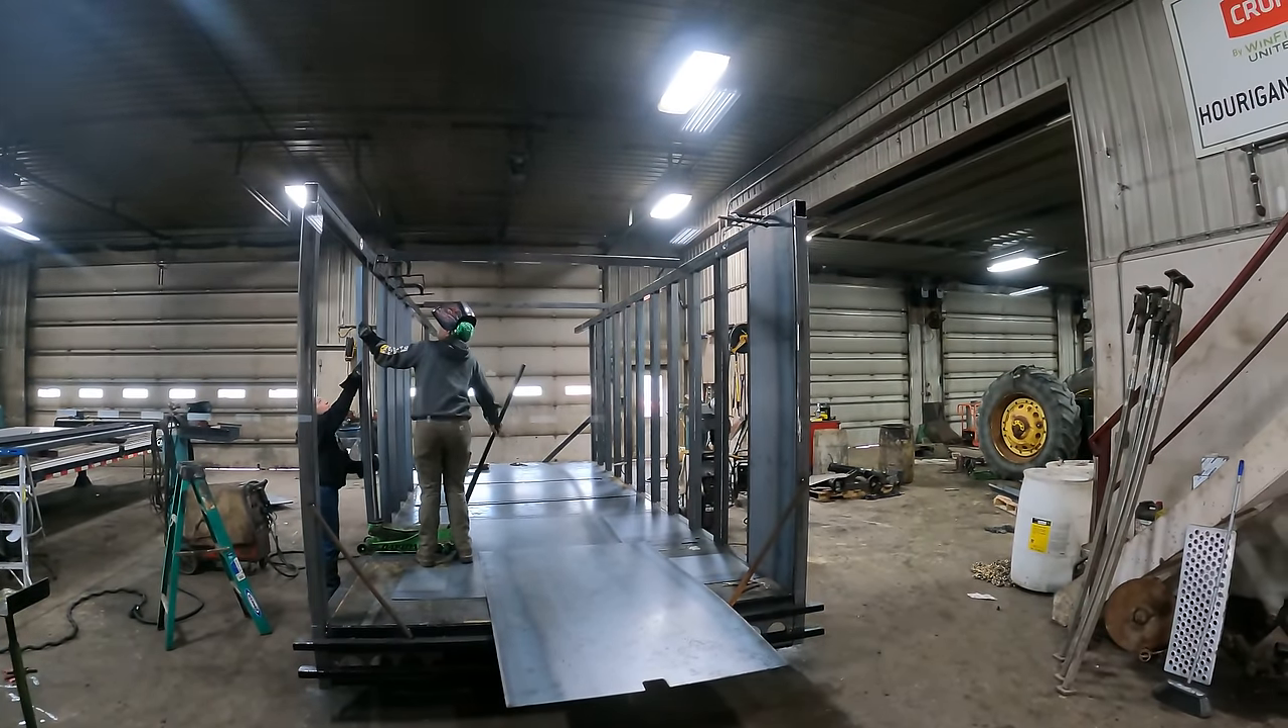Well they've got the posts up on this right hand side.